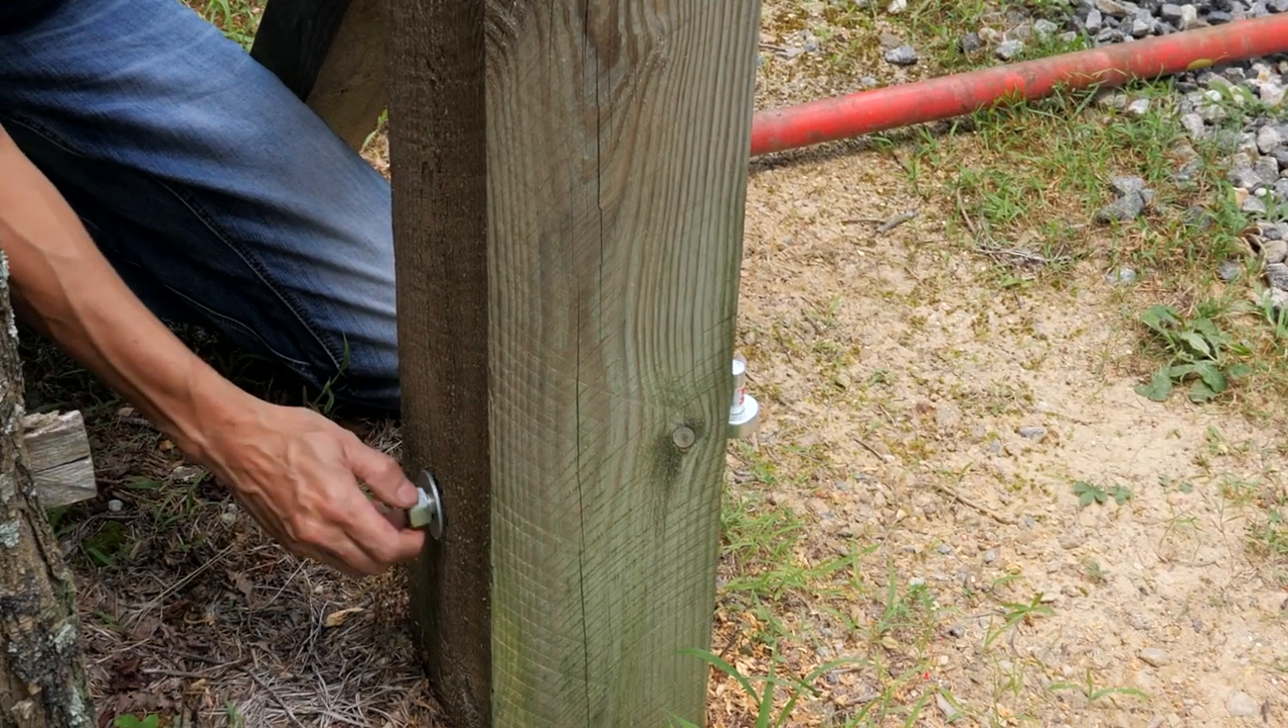I've got the through bolts in.